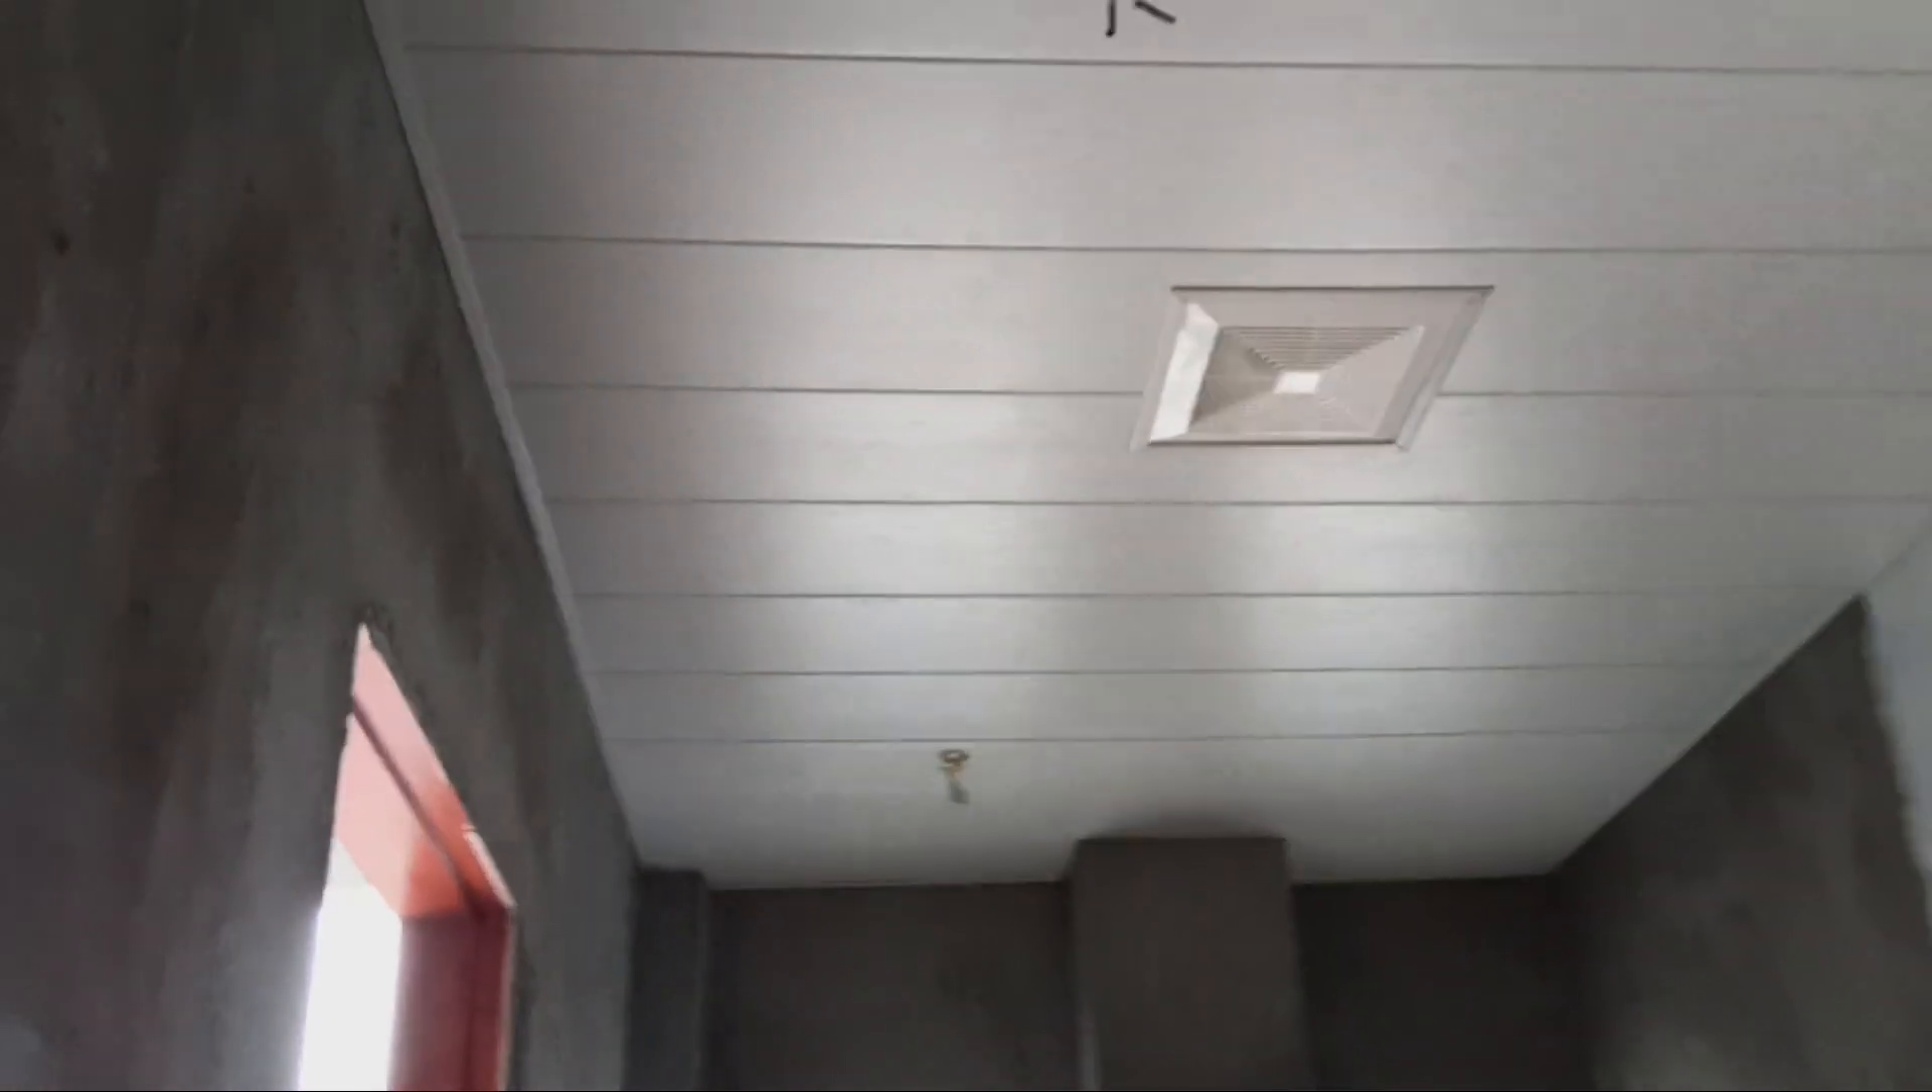So coming into the bathroom here, voila, you can see the ceiling in place. So these strips, they're quite long, they're 290 centimeters long.